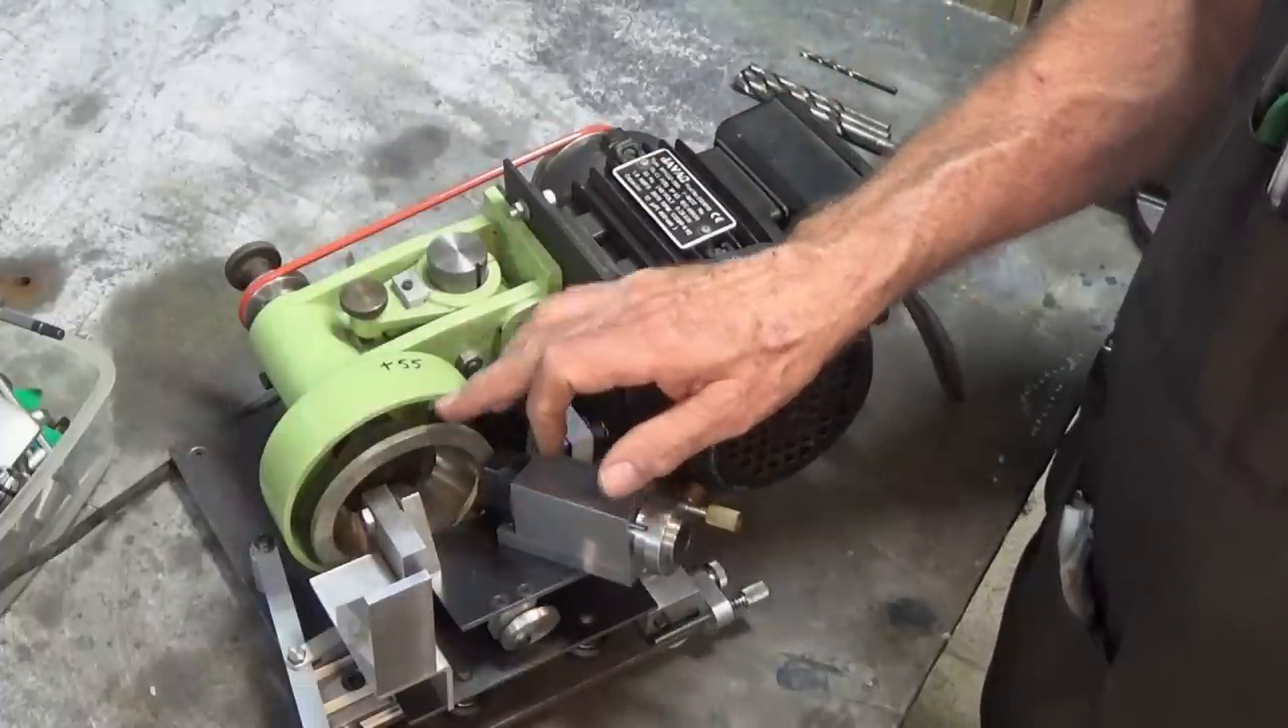Now also this wheel guard is a bit useless. It doesn't protrude far enough forward to cover the face of this CBN wheel.